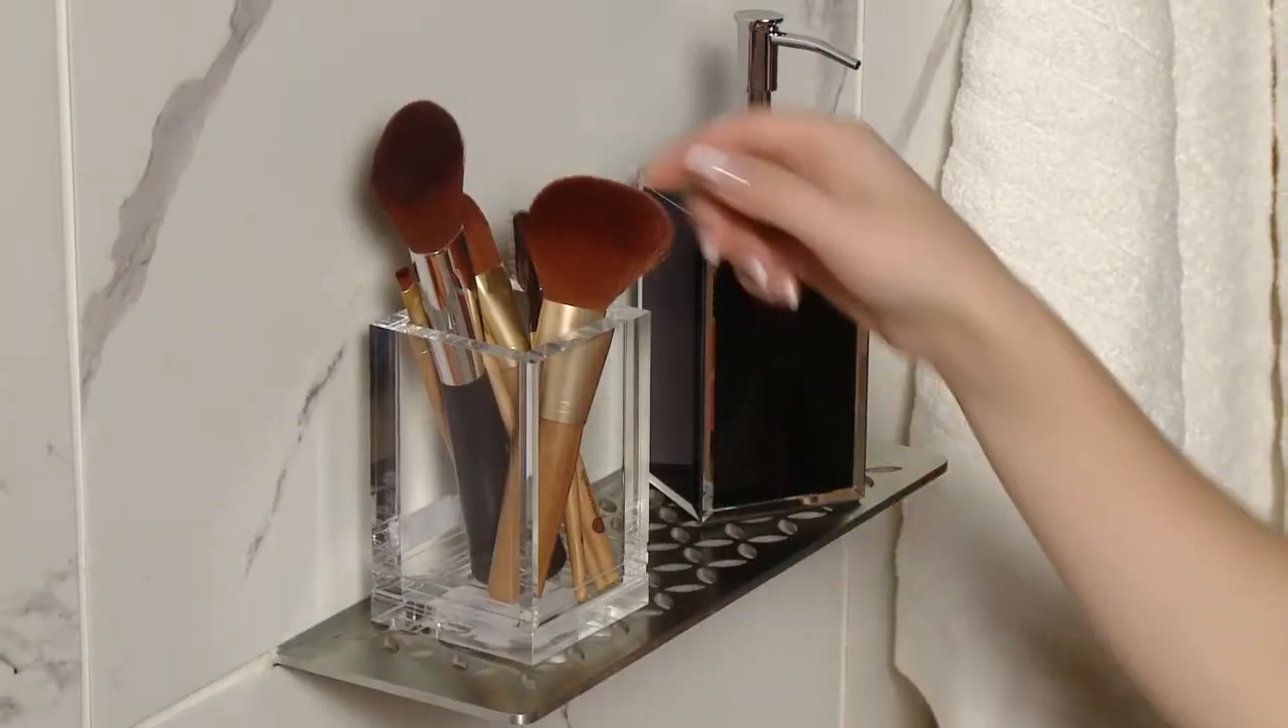L'installation de l'étagère Schluter Shelf E est maintenant terminée.